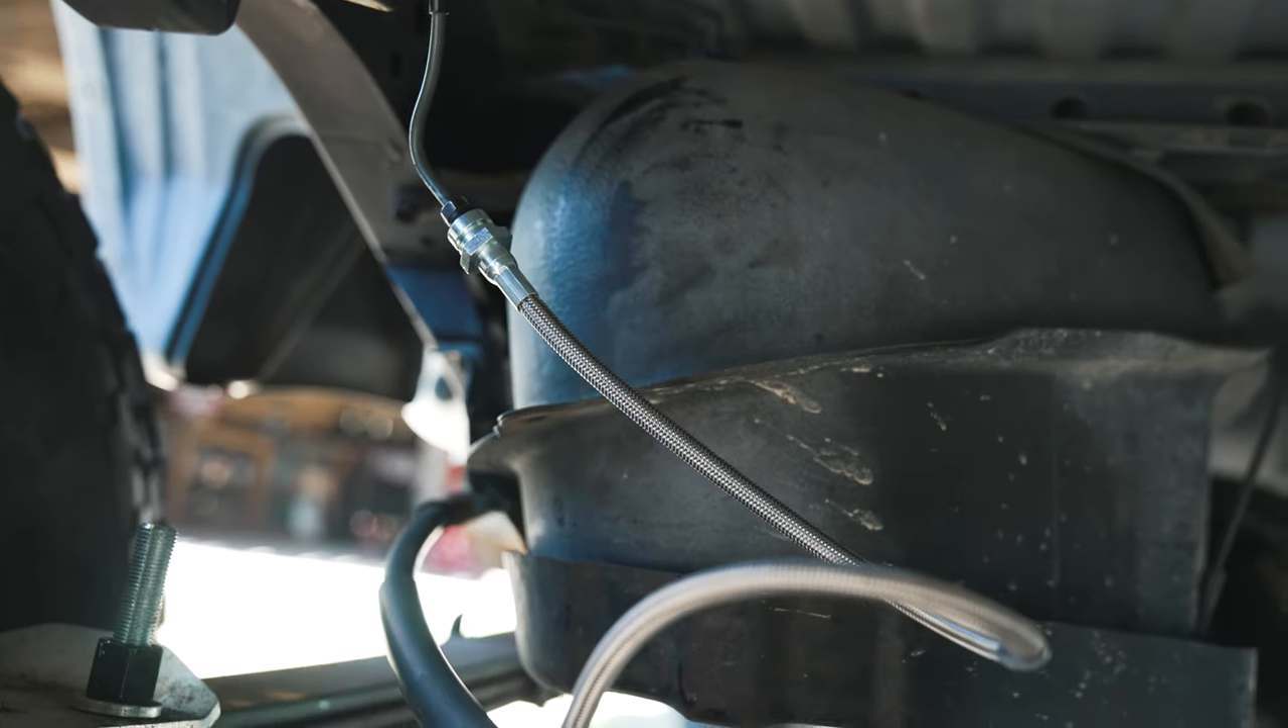Now we have an extended stainless steel line all plugged in. That top little fitting was kind of a pain to get in there.